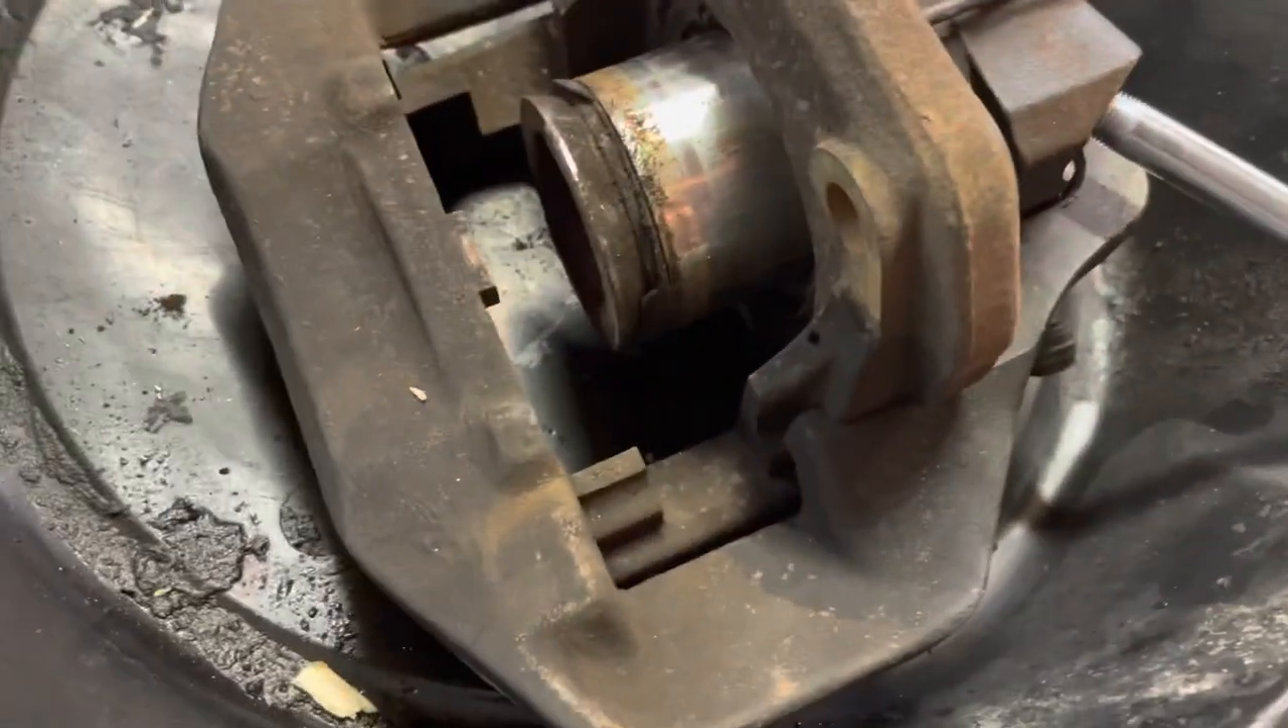We've now got the piston almost all the way out.